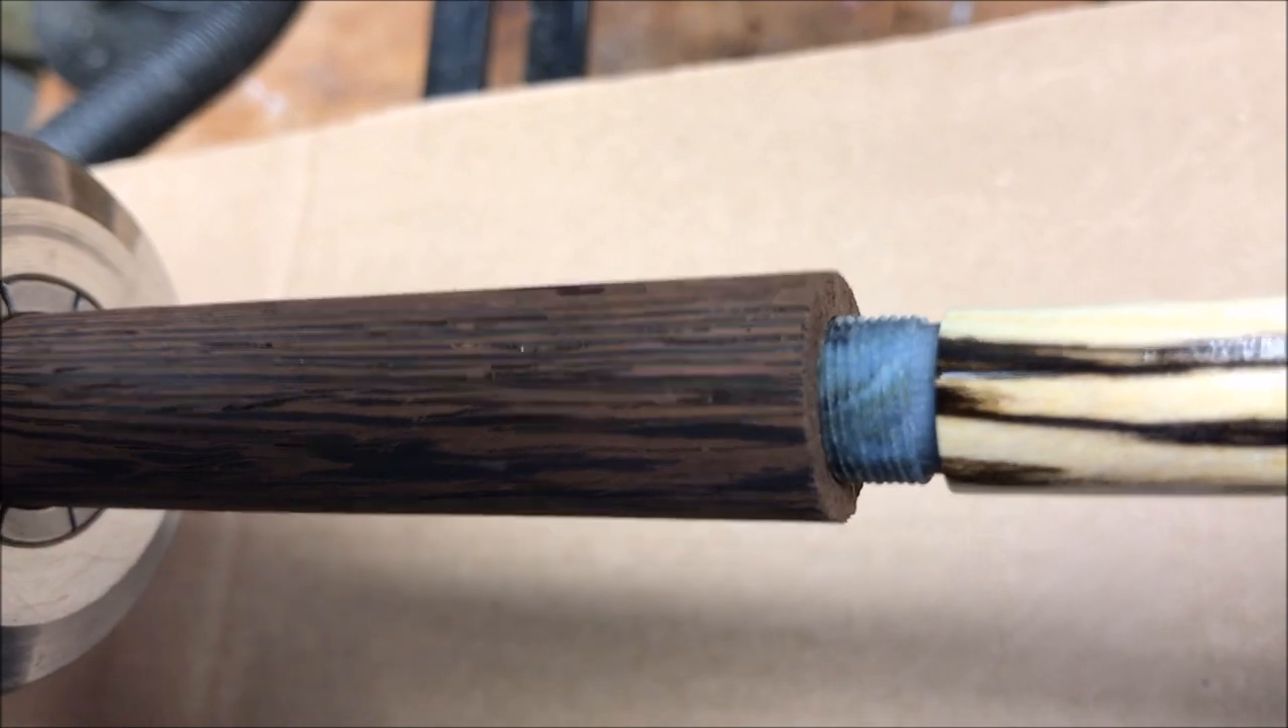I brought my pin back over and as you see when I slide the pin into the cap it stops right at the threads which is perfect.